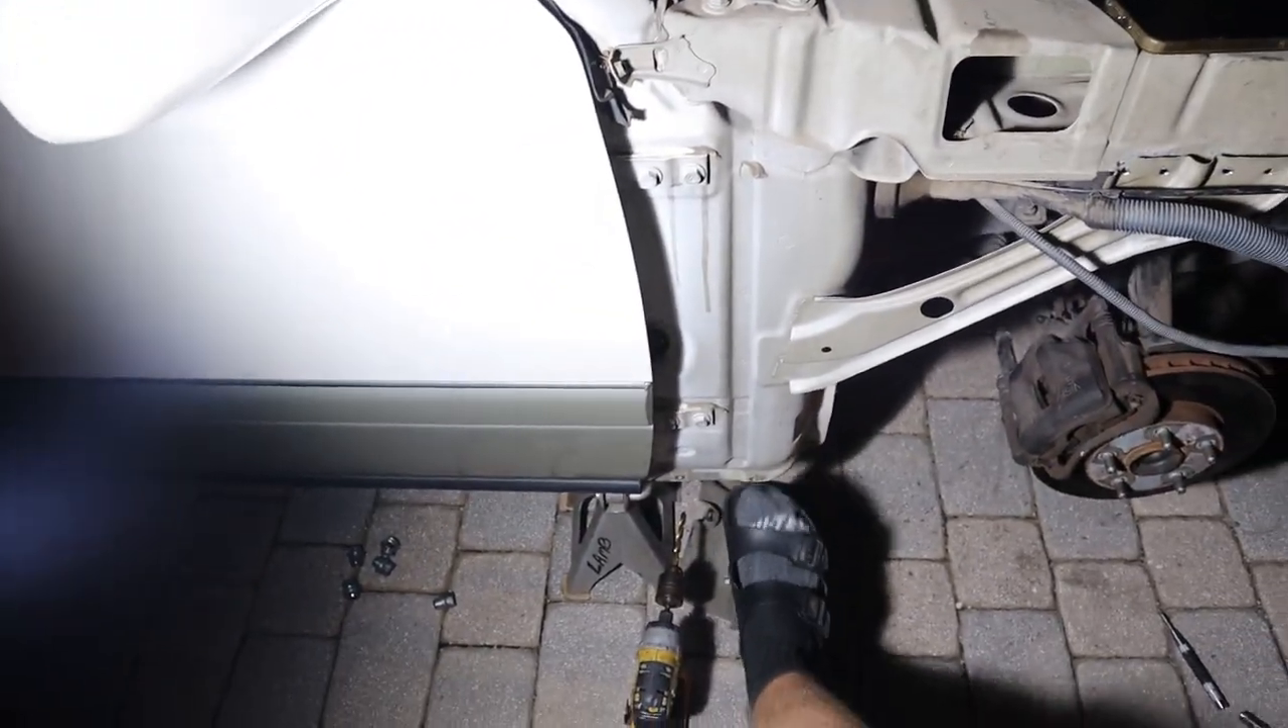So all right so we finally have the fender off.